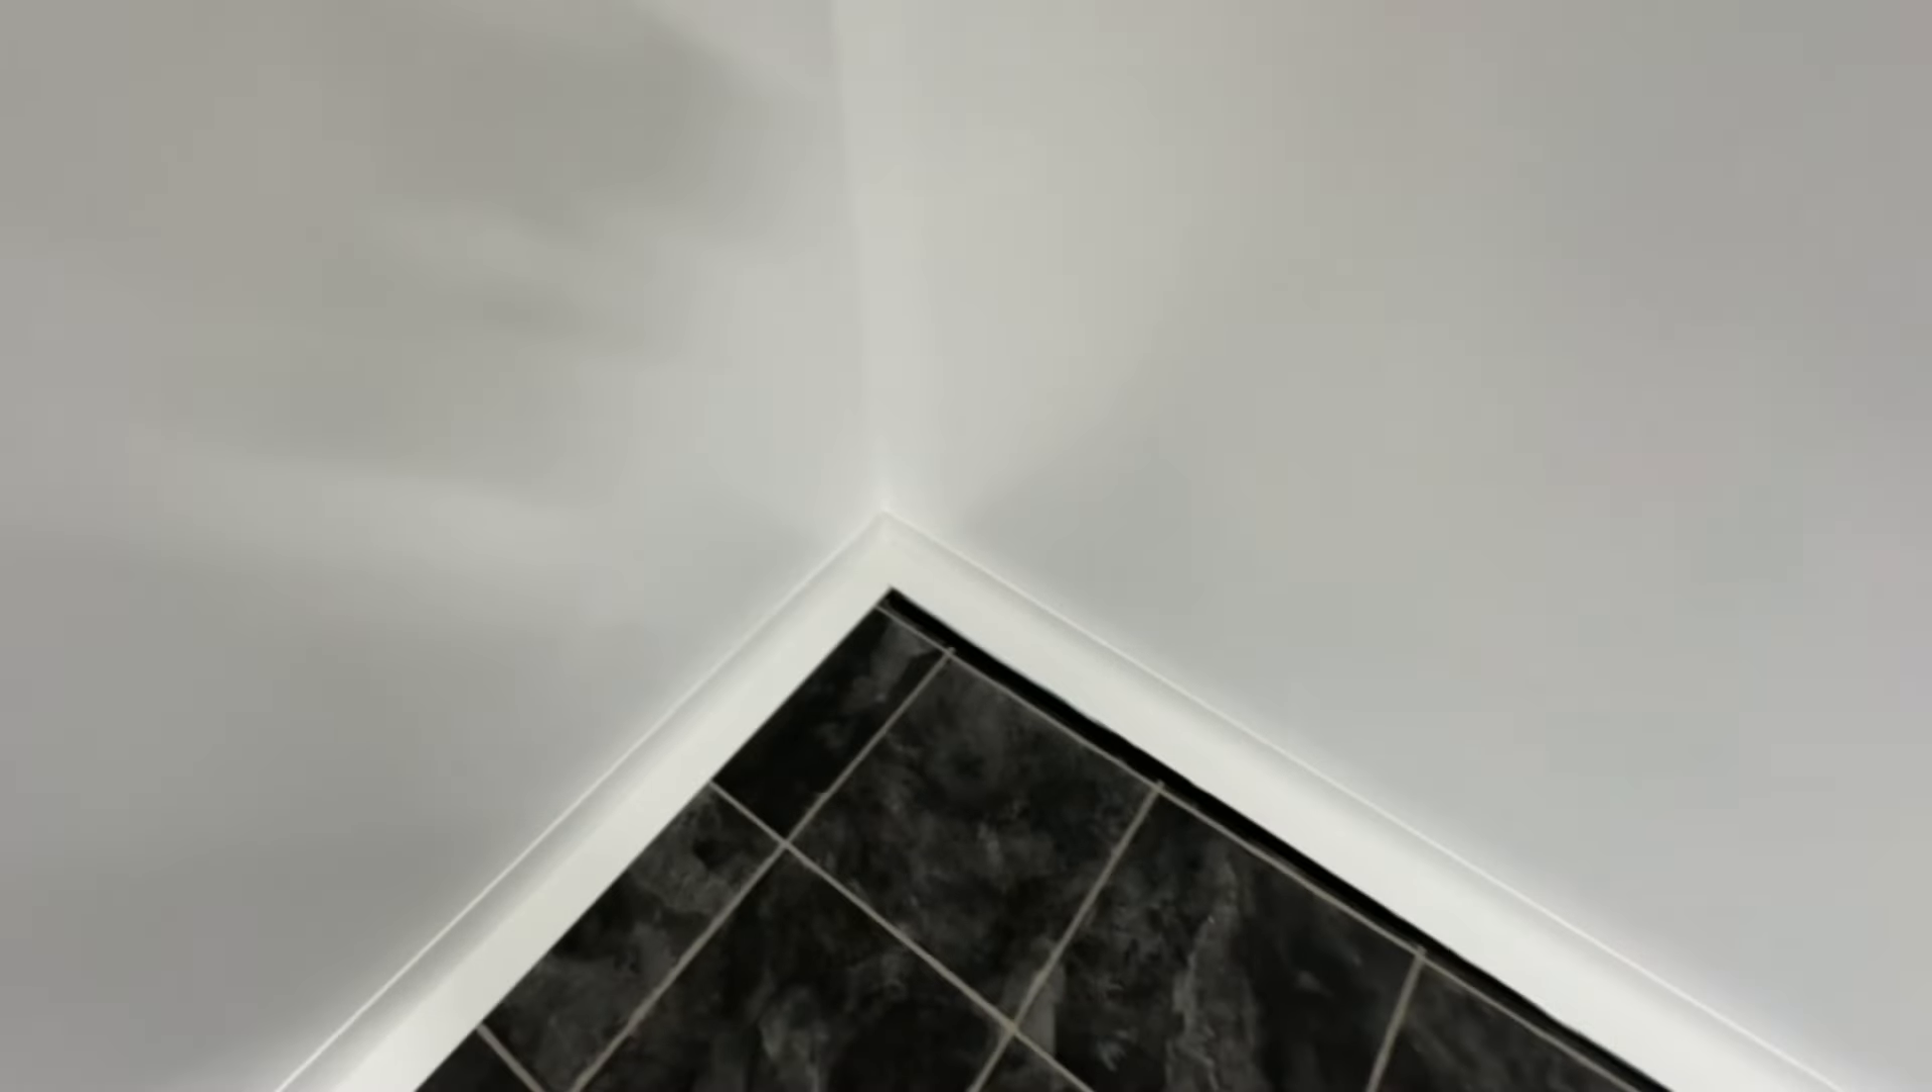Okay, so this is the finished job. As you can see, all the skirting is in place.